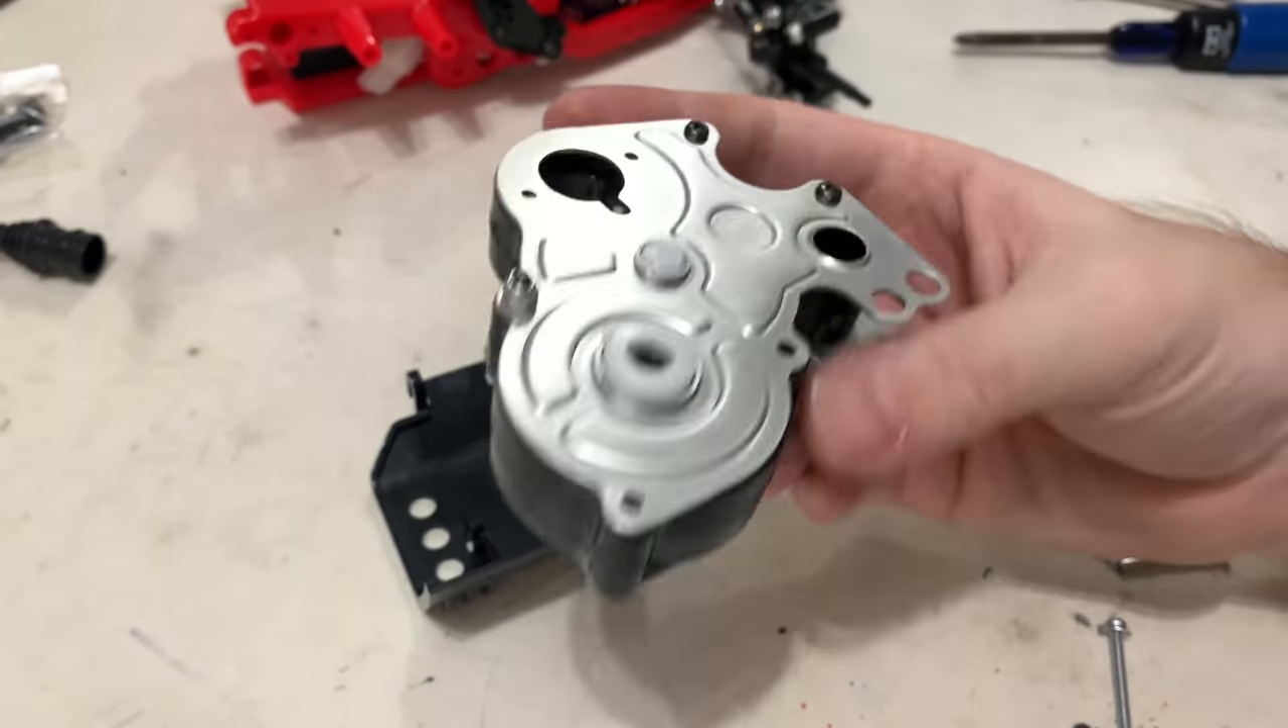So that's the gearbox put together.